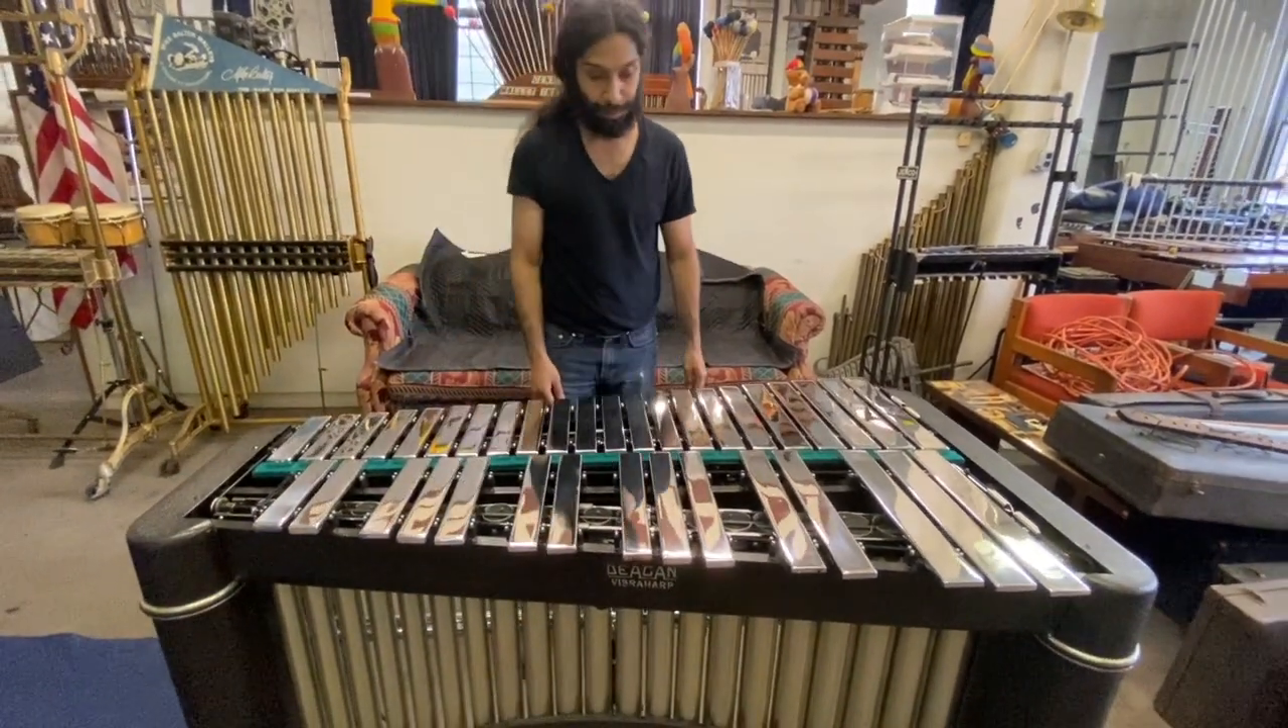And now you've assembled the whole Deegan -55 Imperial.